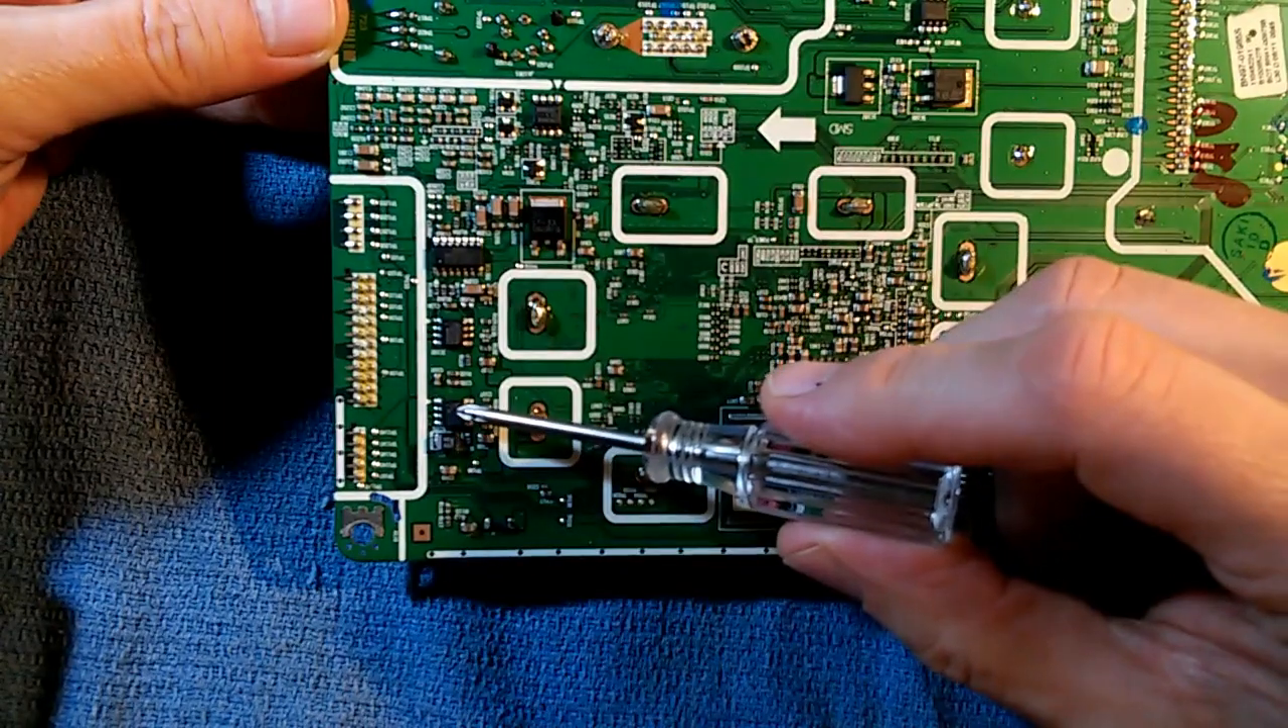Okay, we have the board out and on the bench, so to speak.